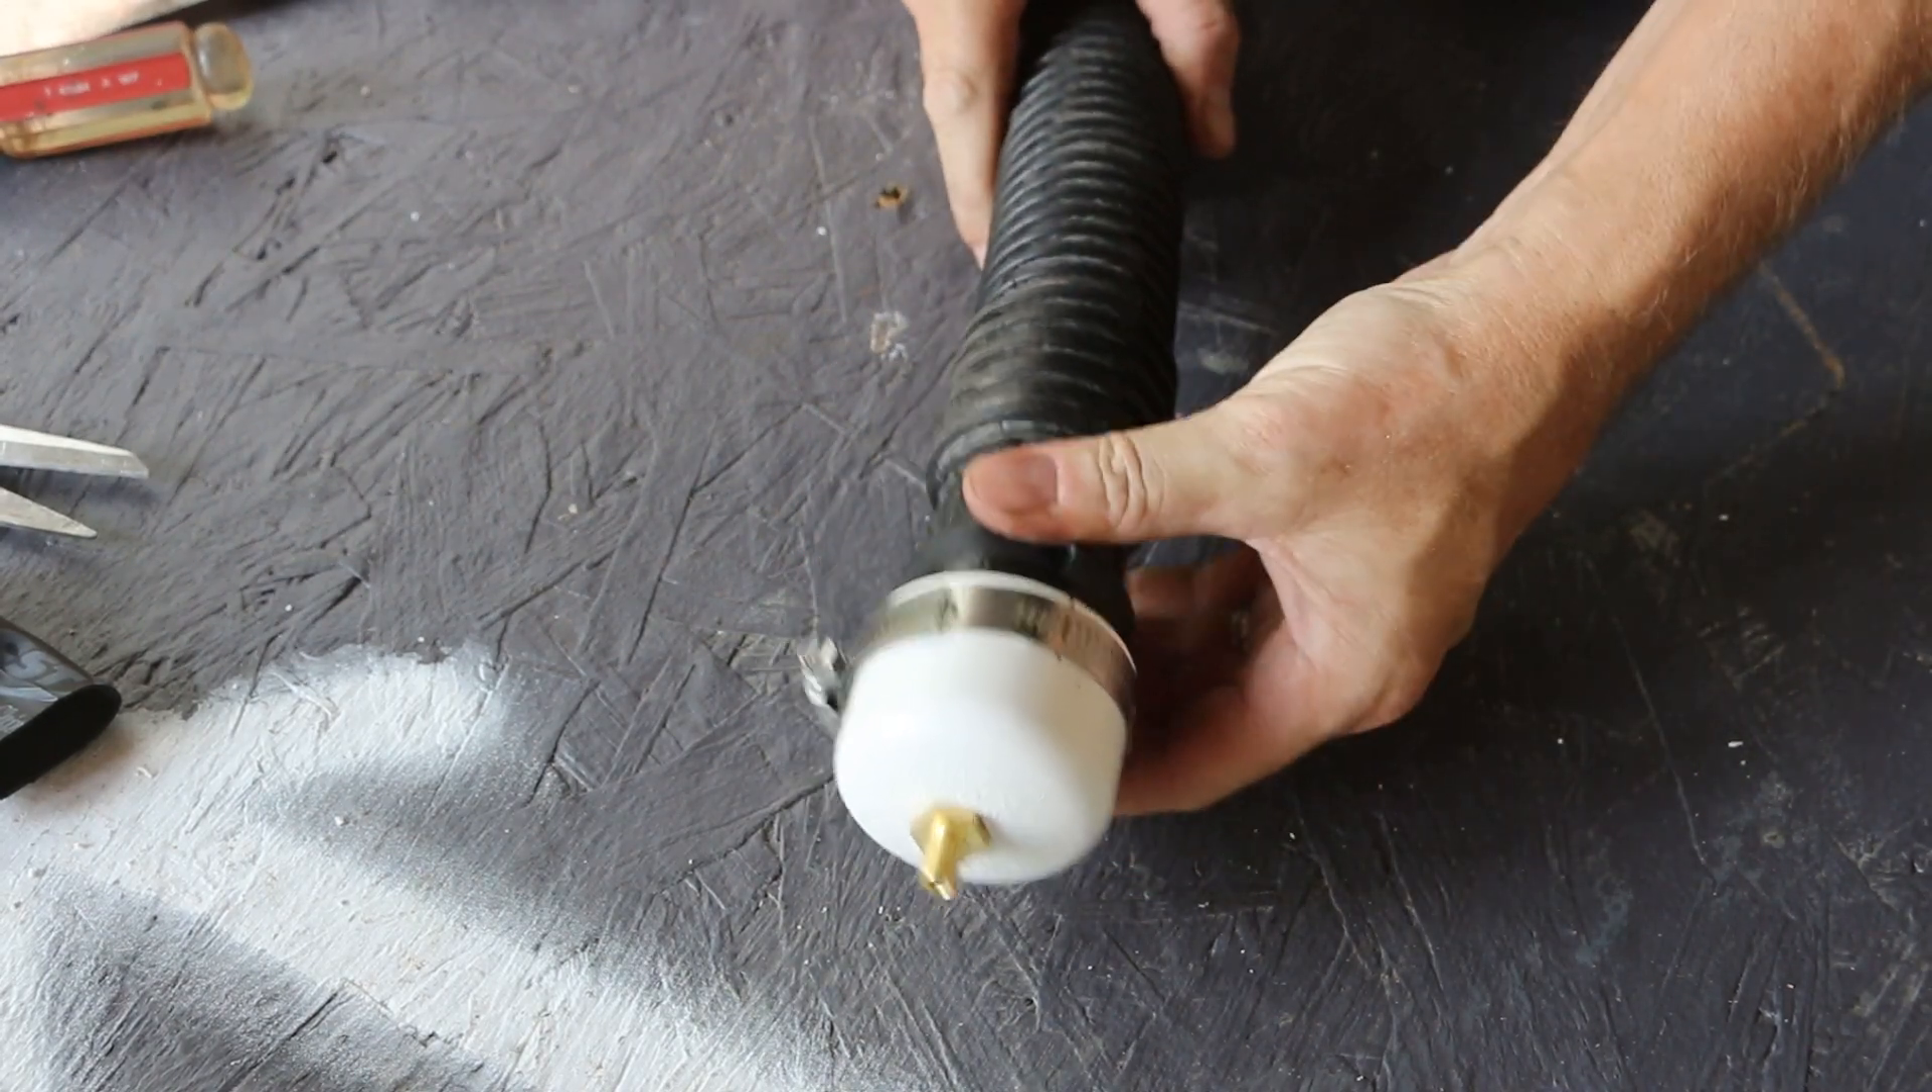So this is not a high pressure hose so we'll see. Alright the fitting is complete.